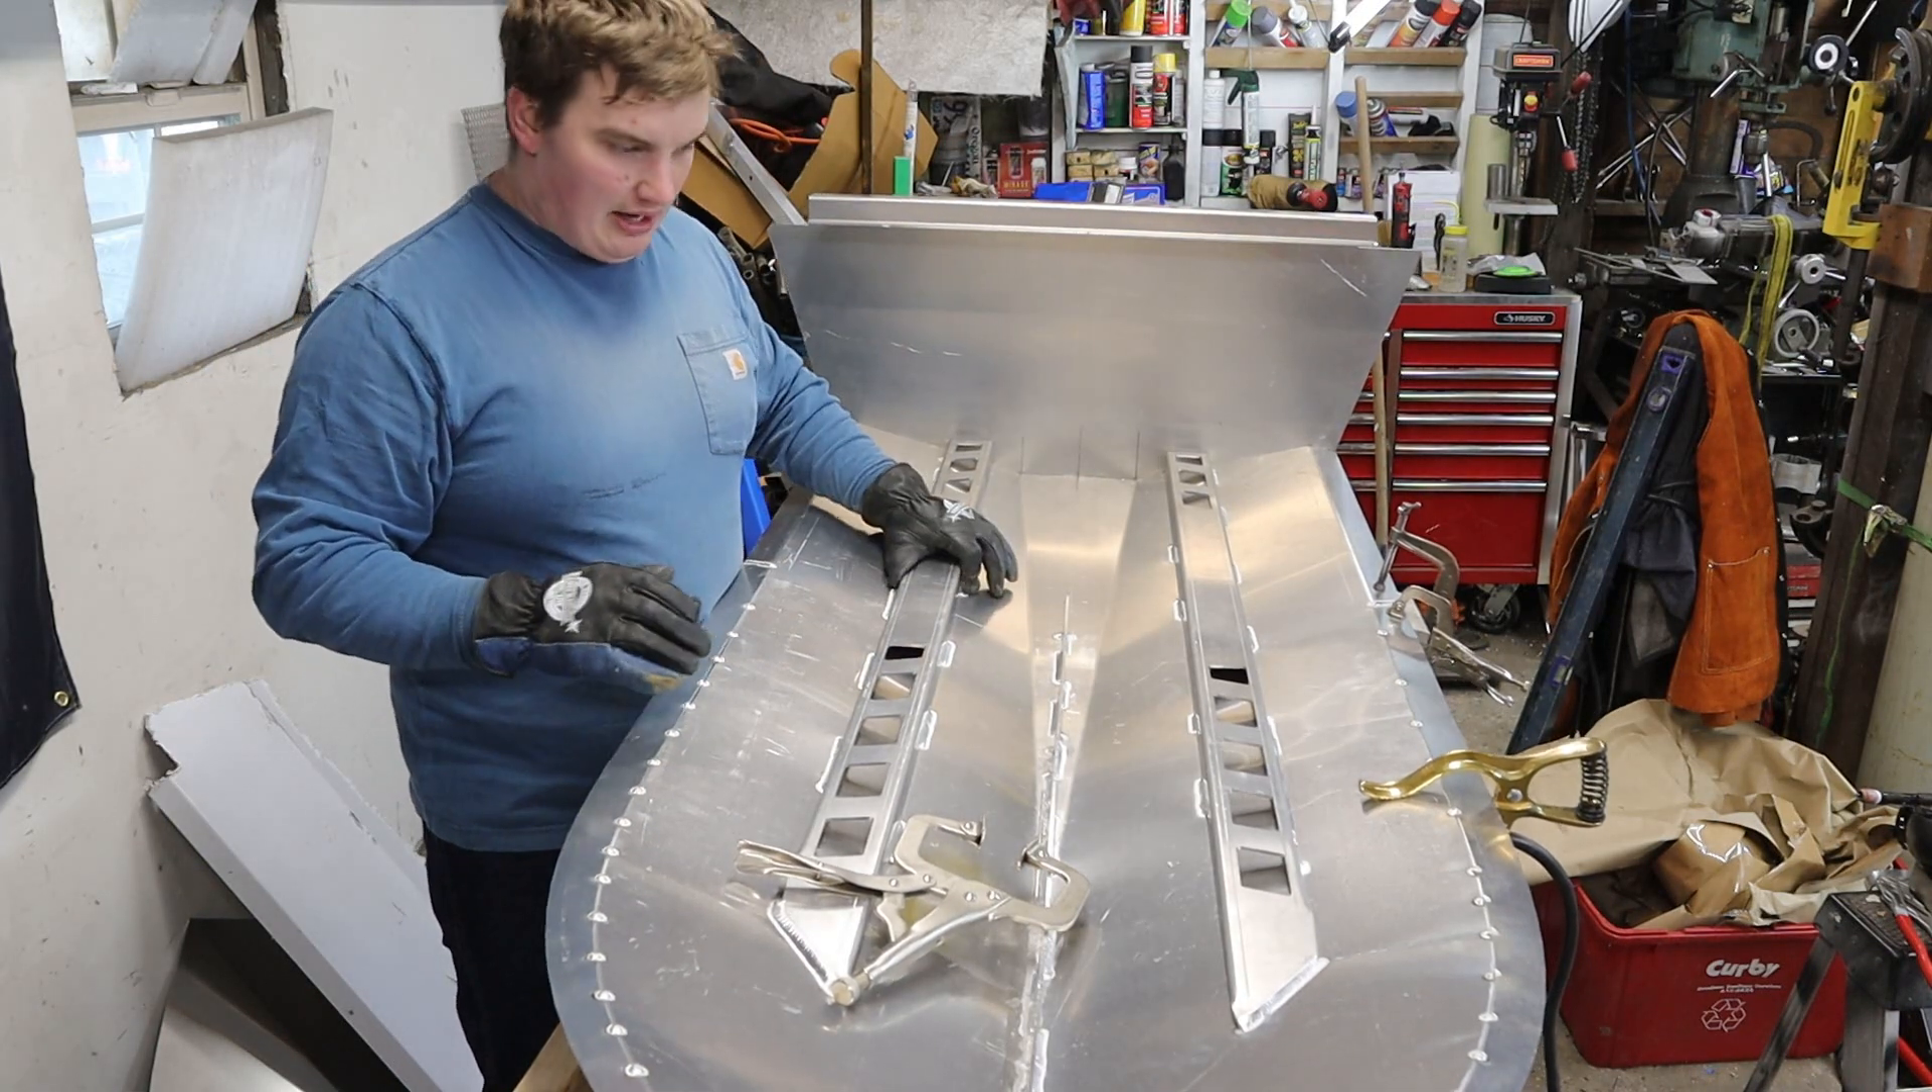I got my stringers placed in.